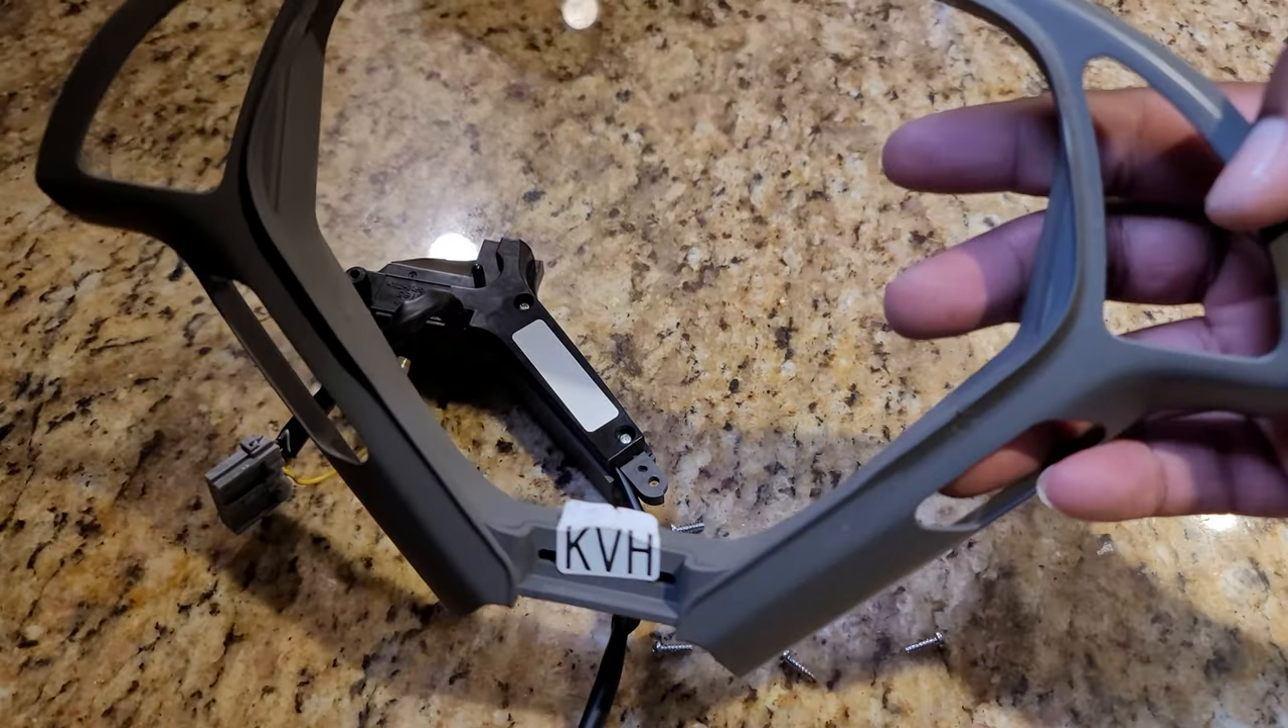So right now the trim piece is off.